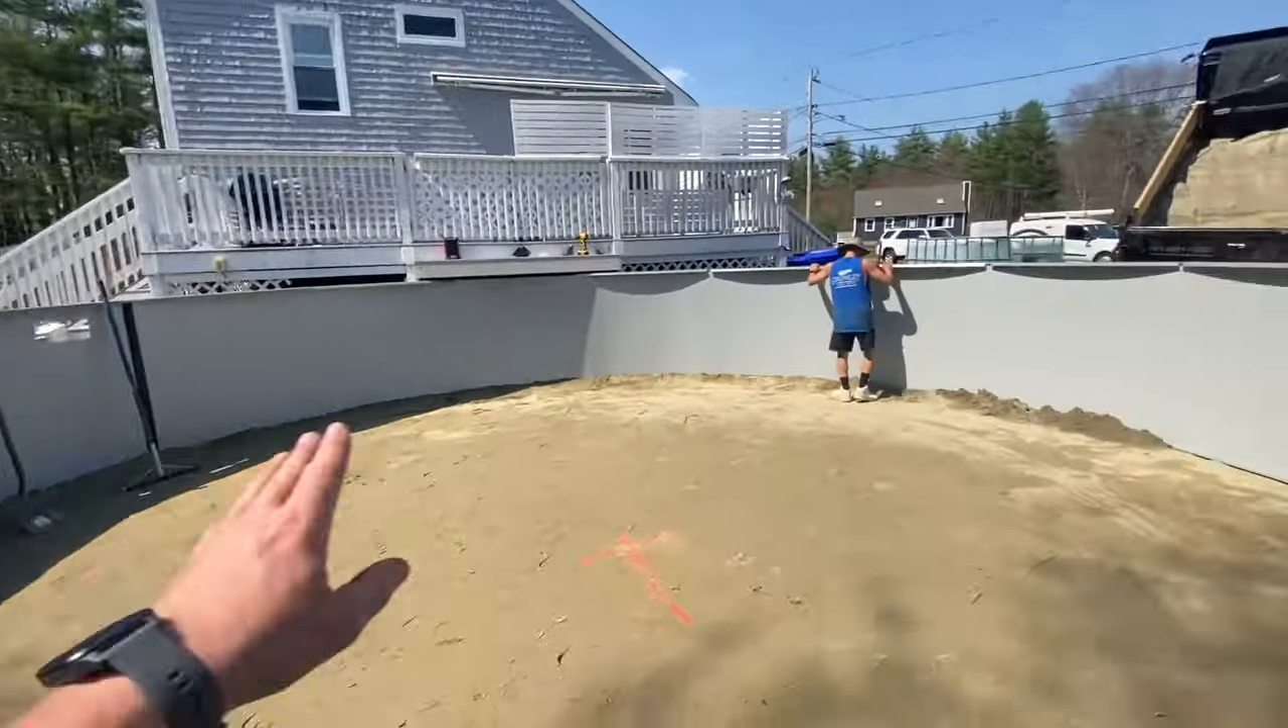So we got the pool wall up.